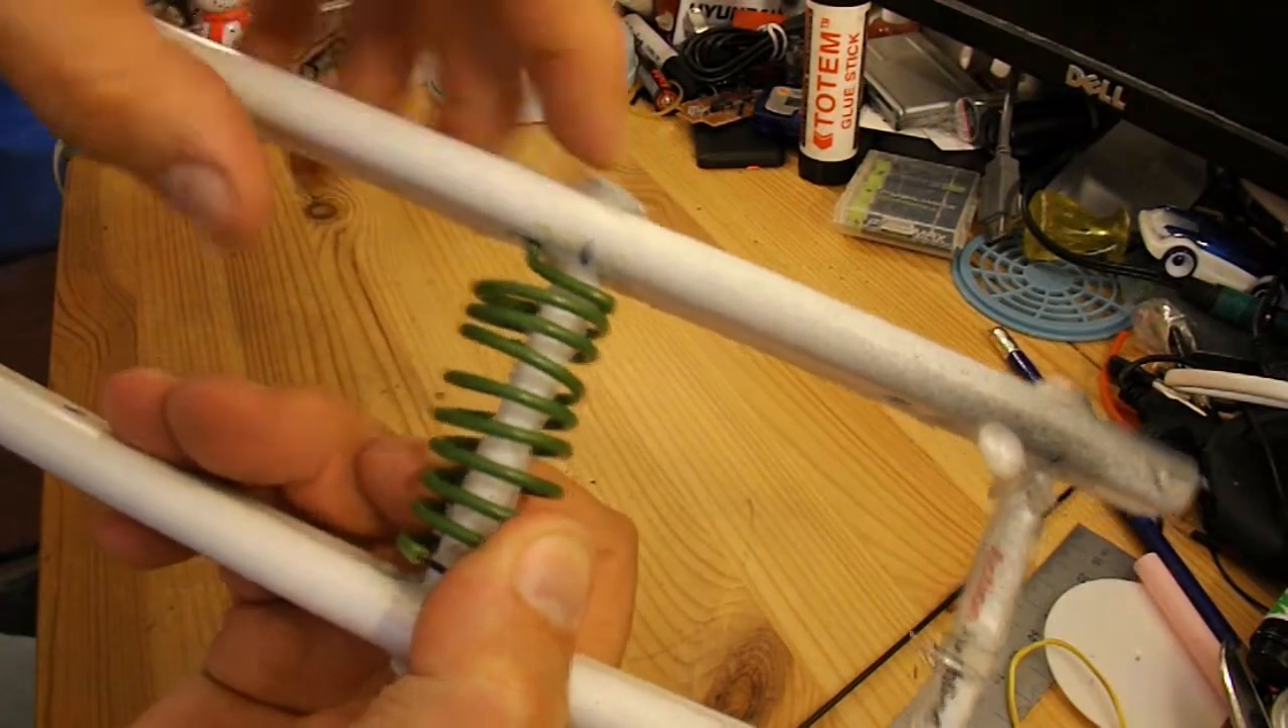That's wound the spring onto the cross member.